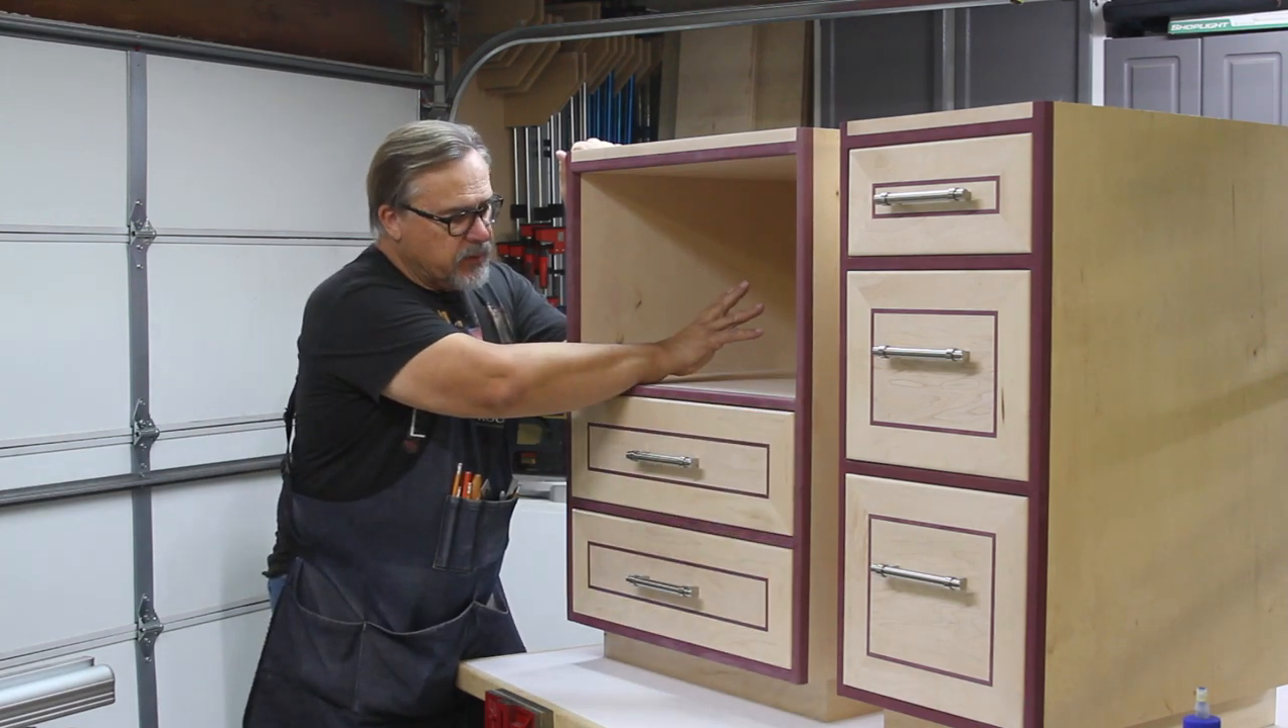And I got the drawers all installed here.